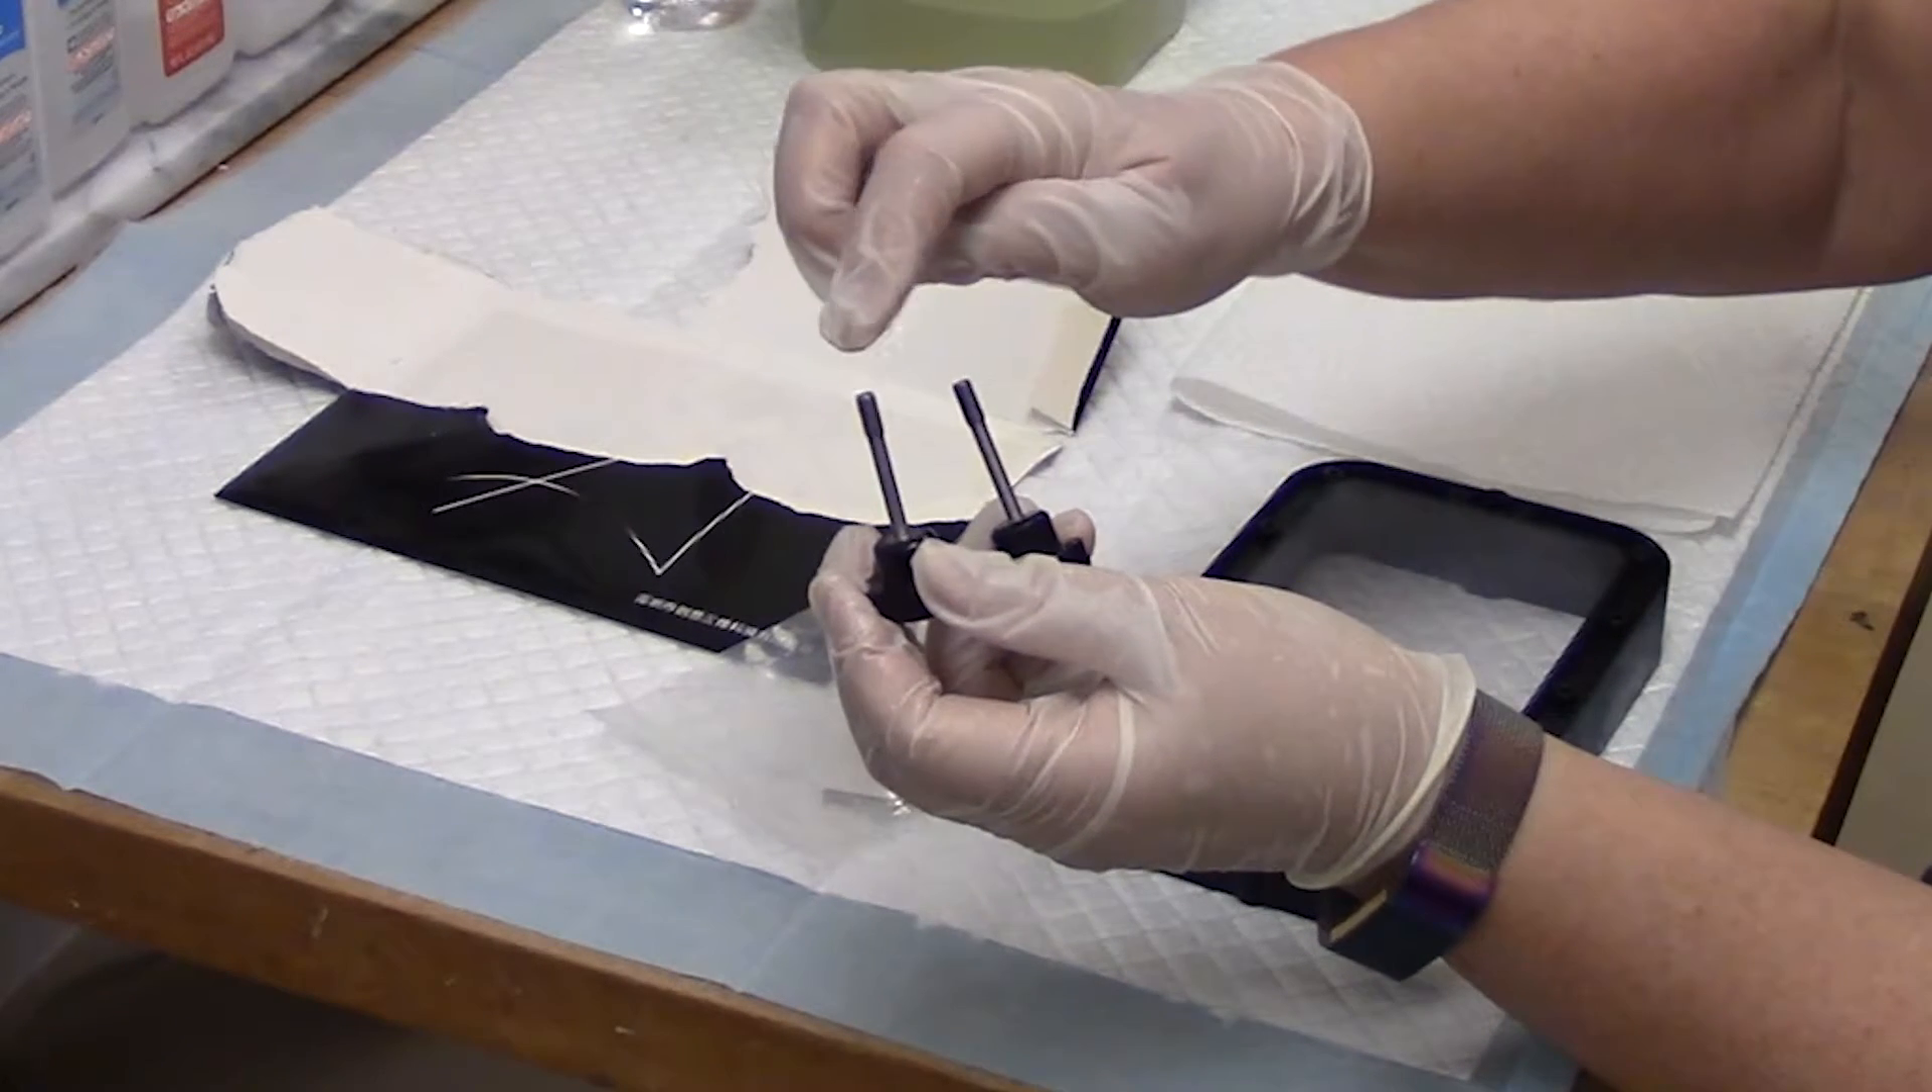I completely removed the large screws that hold the vat in place.